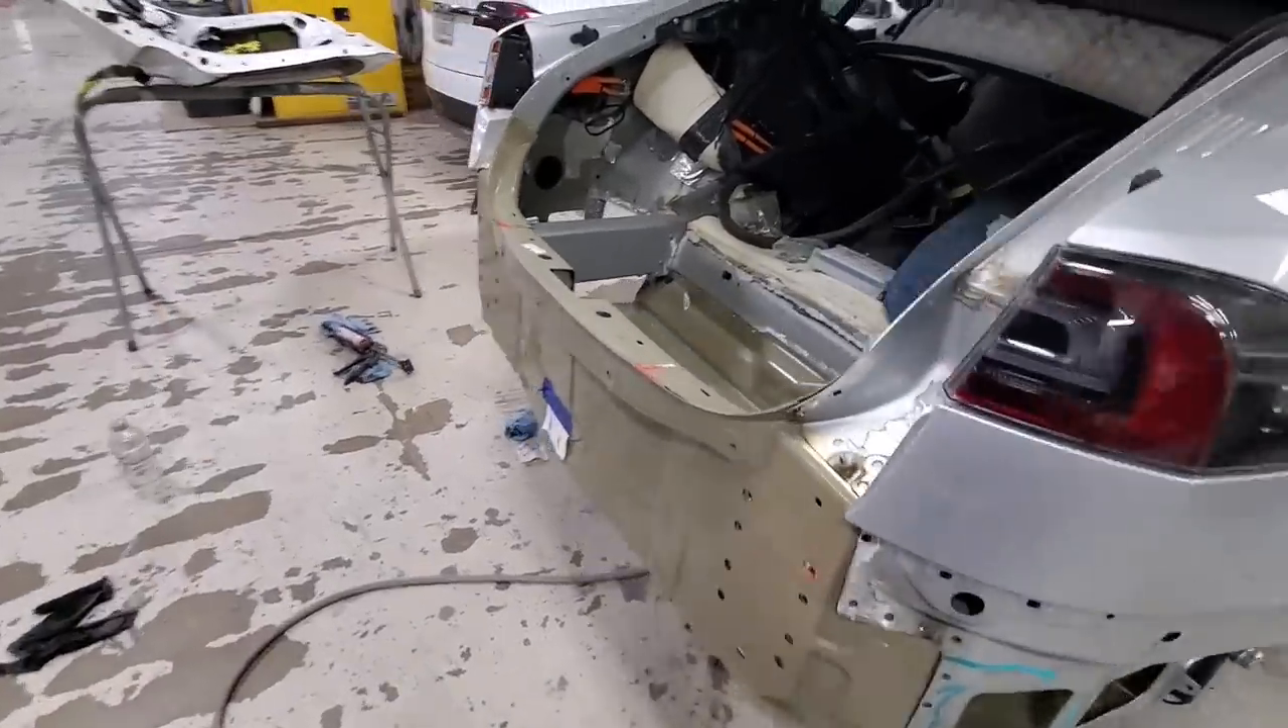So we won't get the rear bumper on just yet. I'm going to have them repaint that with the updated front bumper and some new parking sensors that we bought.